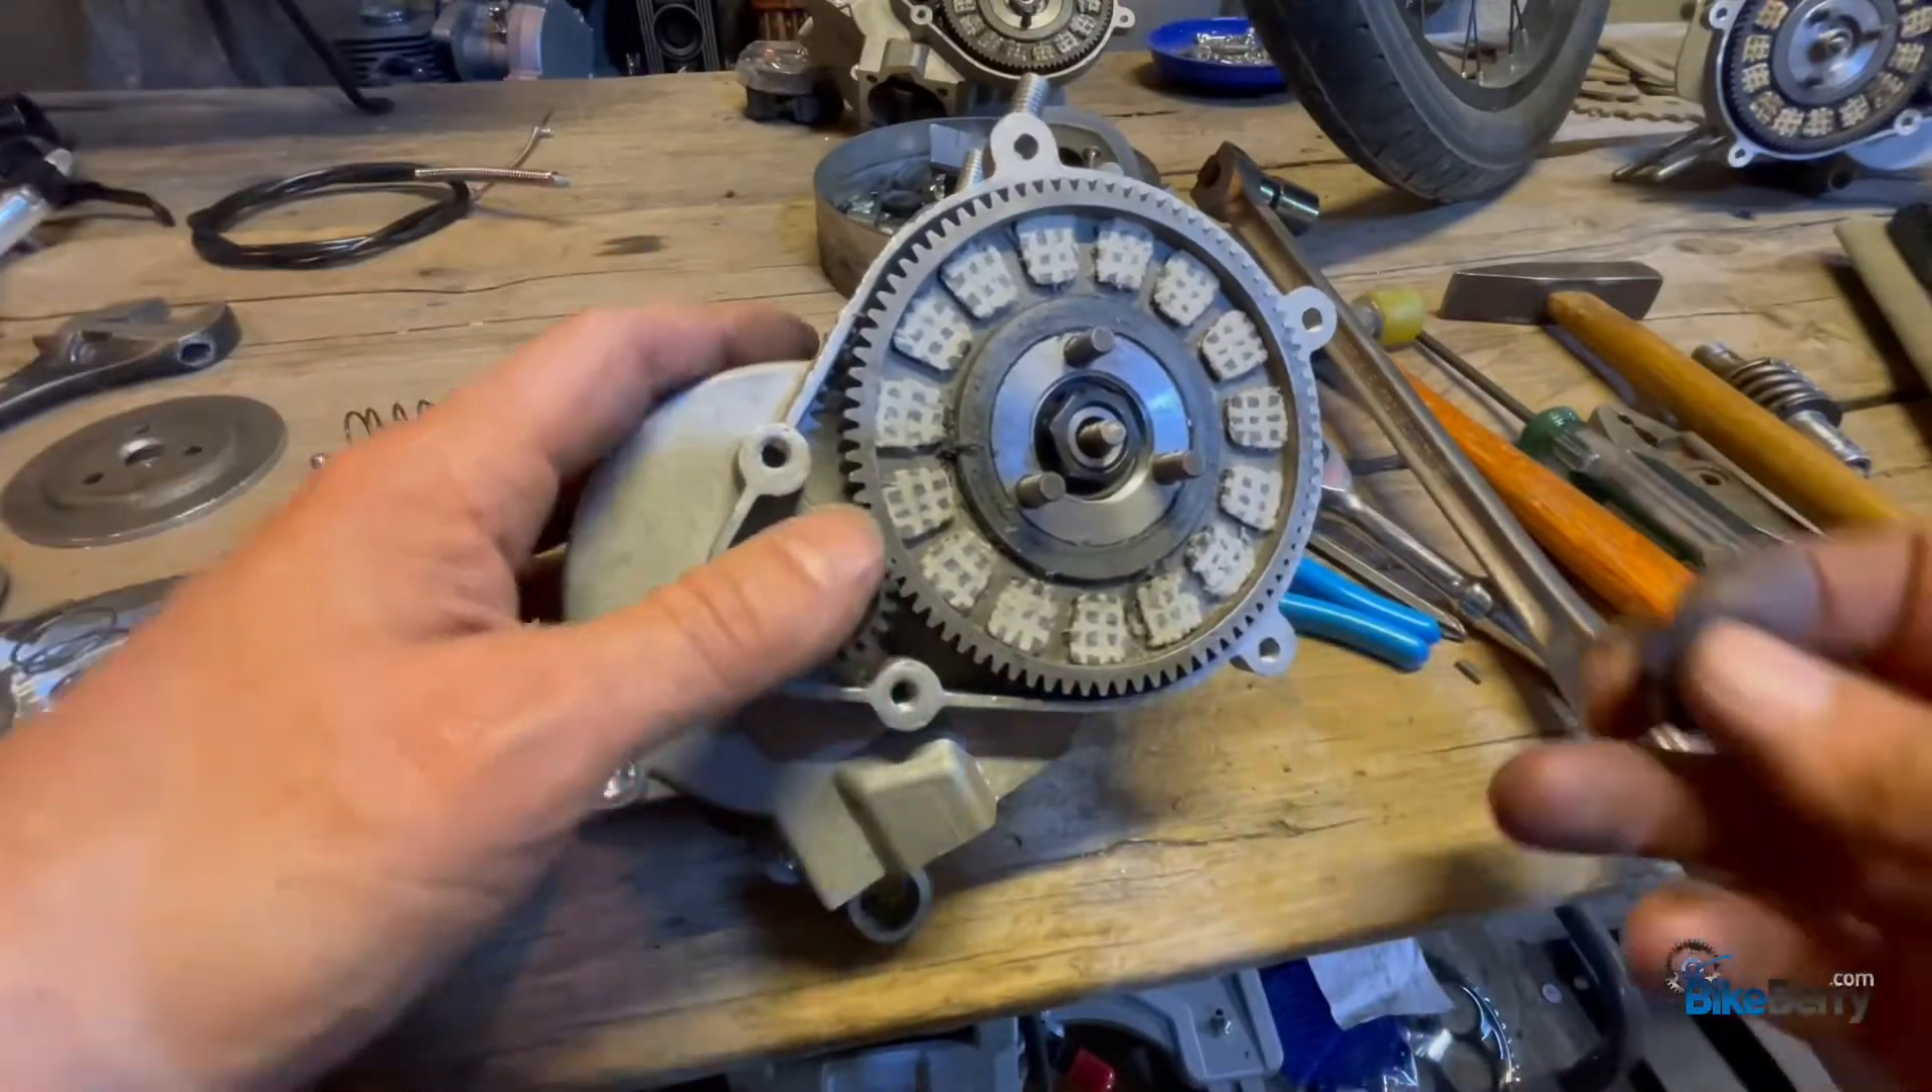Okay, so I went ahead and put the gear in.